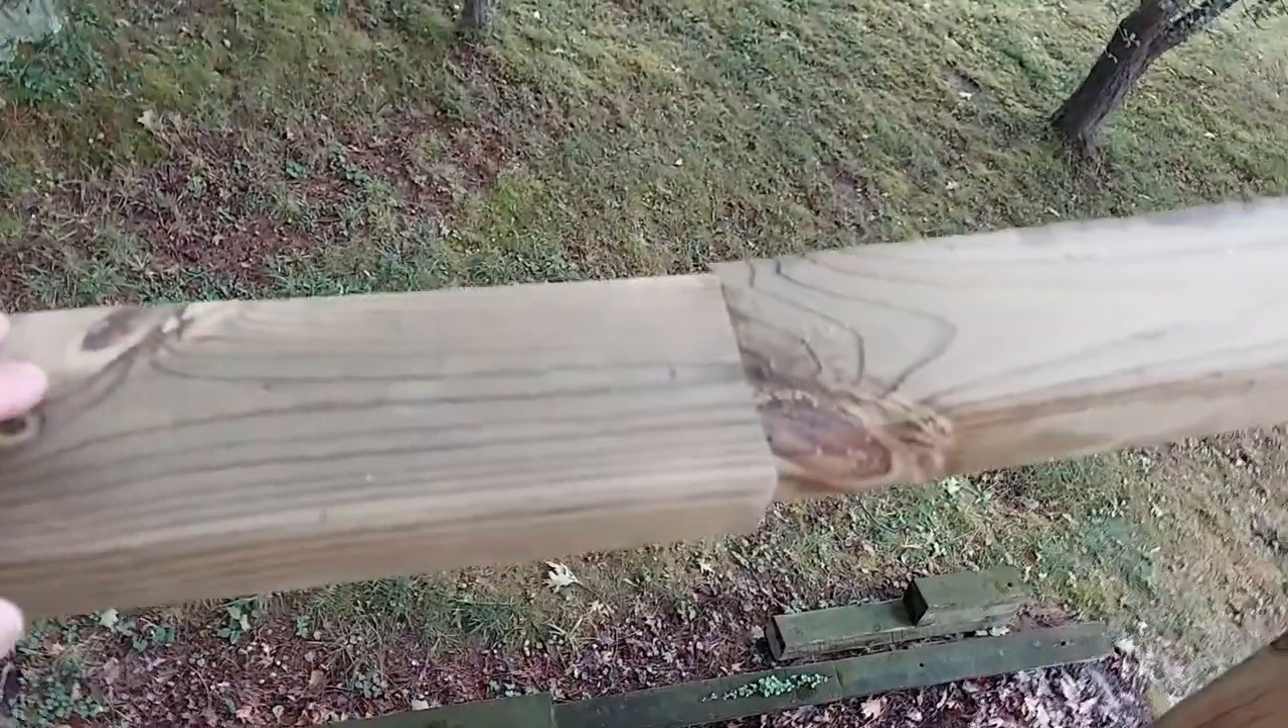We have our butt joint here which as you can see doesn't line up perfect.